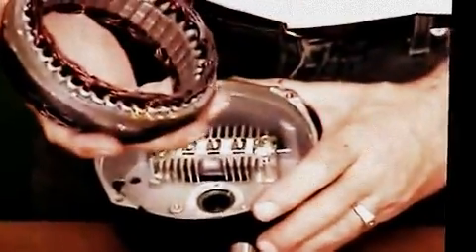Okay, now the old stator core is out, and we're going to throw this away.